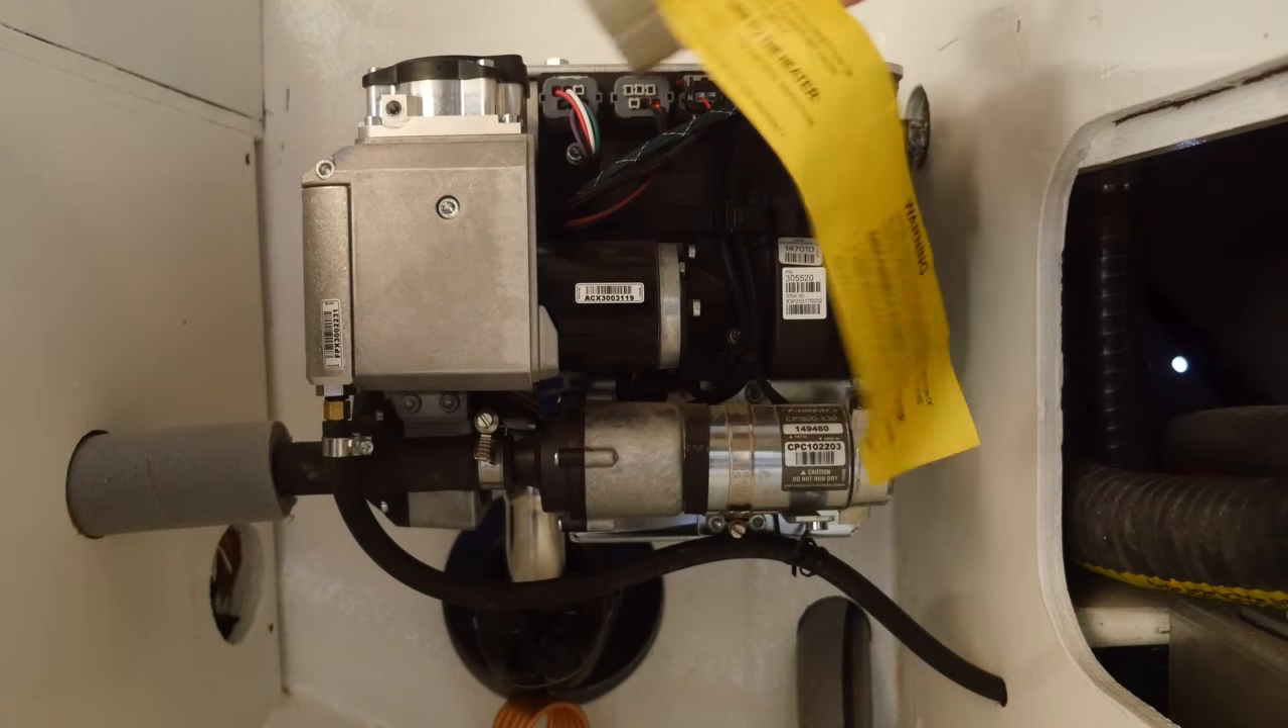I have pulled the cover off of the heater and there is a yellow warning sticker here.